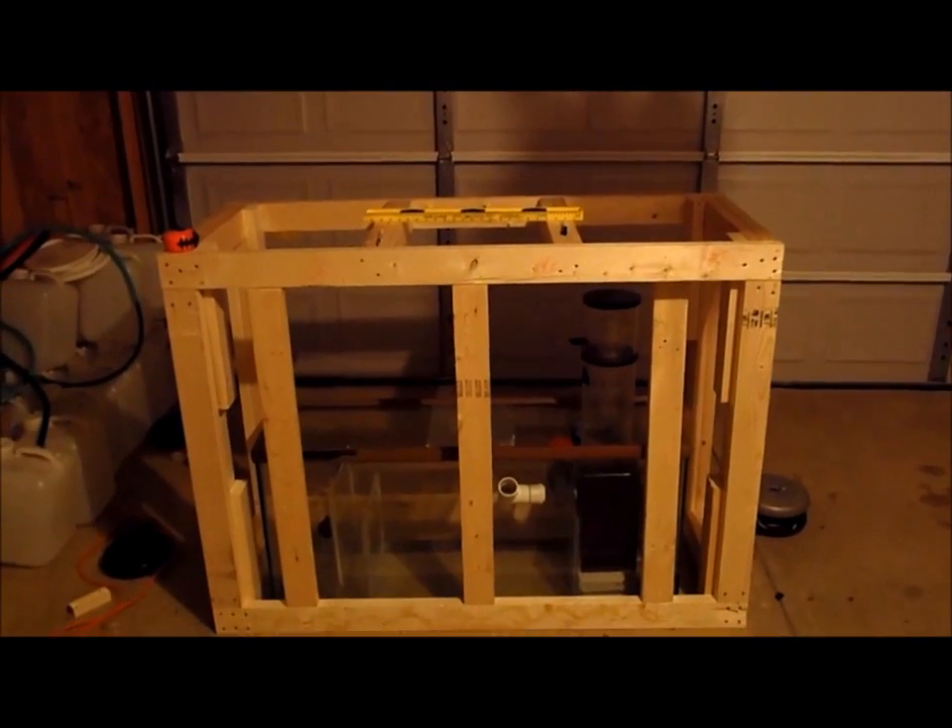And, I went ahead and put the top of the frame on top of the legs.